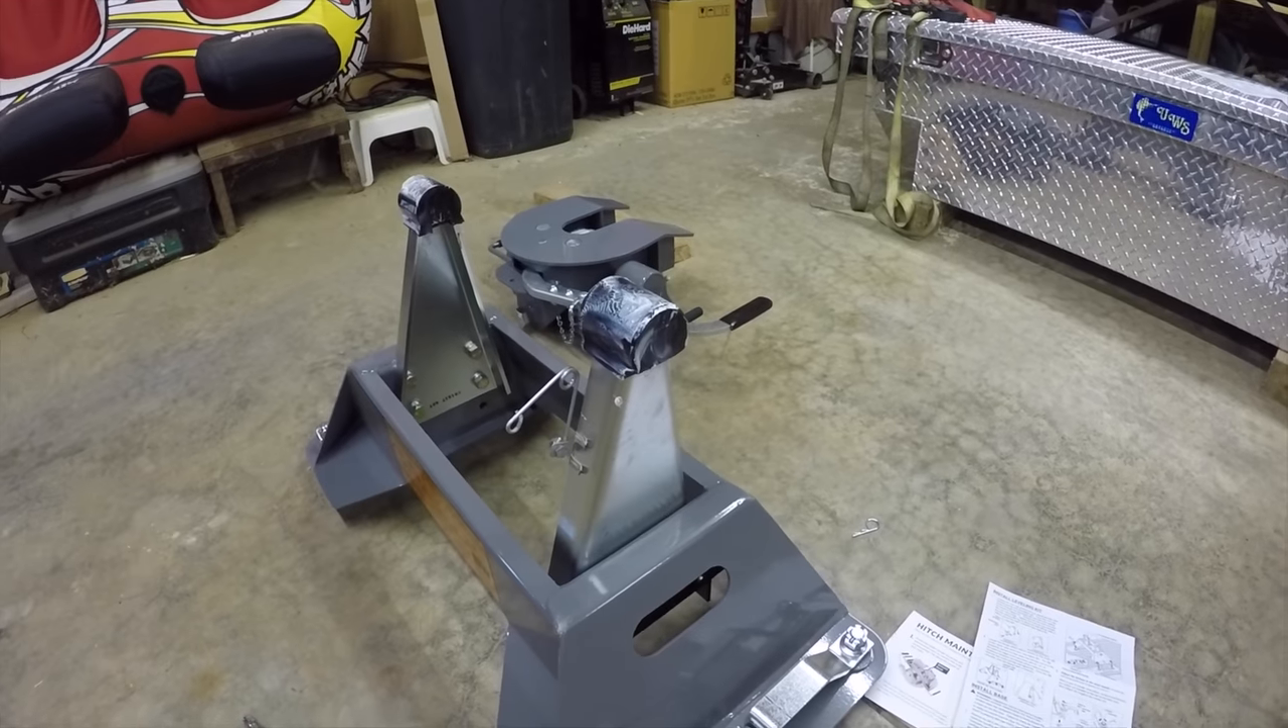We got it pretty much done all we got to do is put the the top part on the main hitch here.